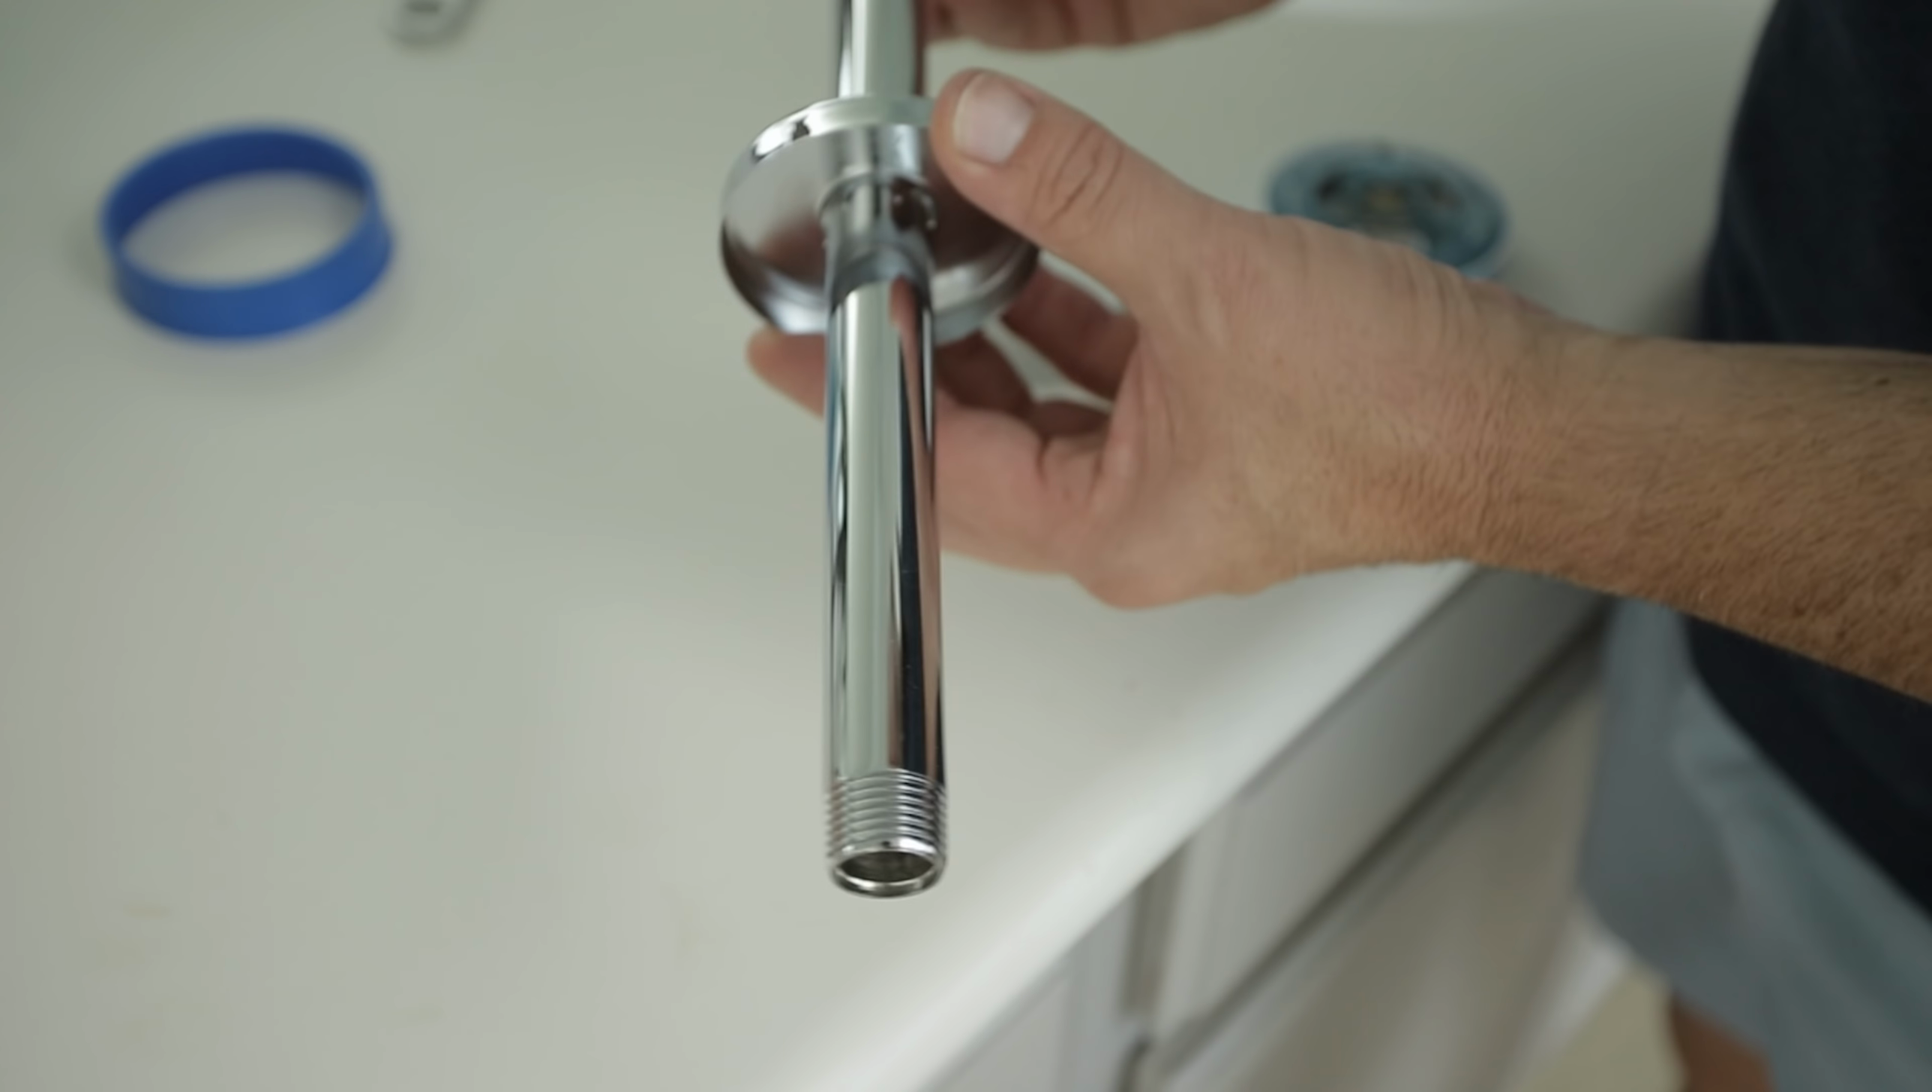Okay. I've got the new shower arm and I did install the trim cover plate for this one.